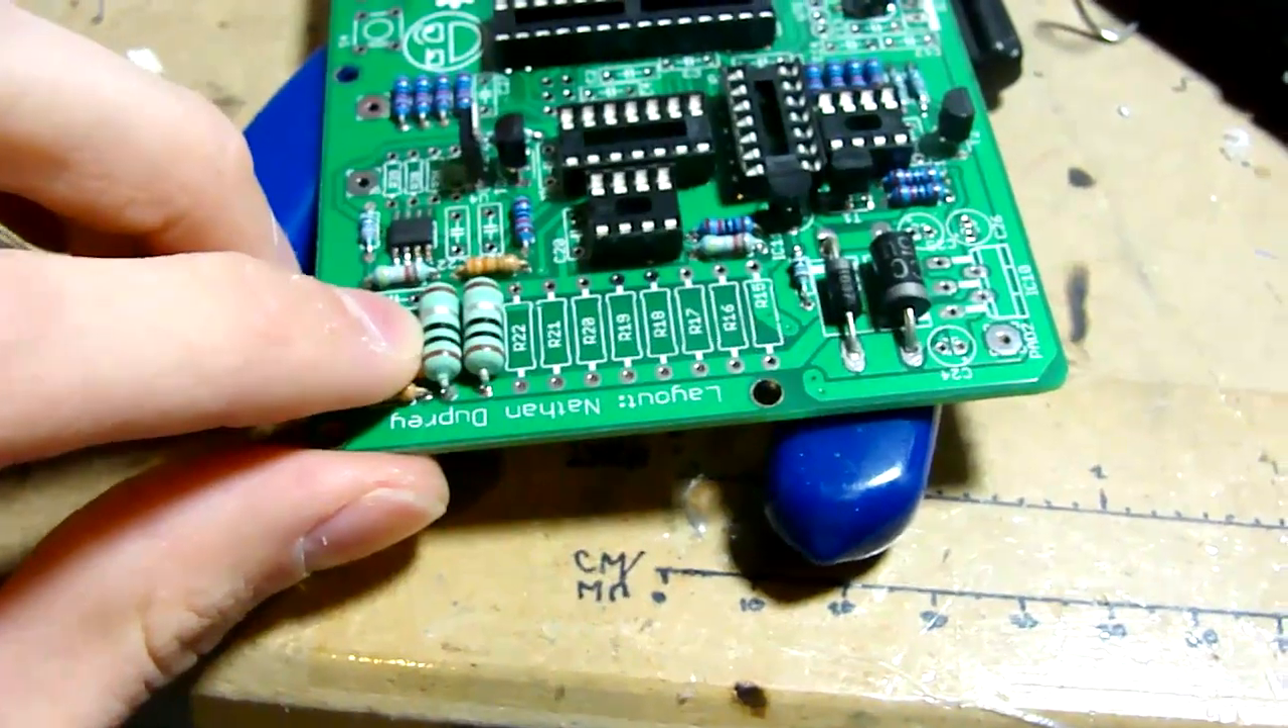You can see I've put two of these resistors in. But, they're too big and I can't and I'm not going to be able to put all of them in.